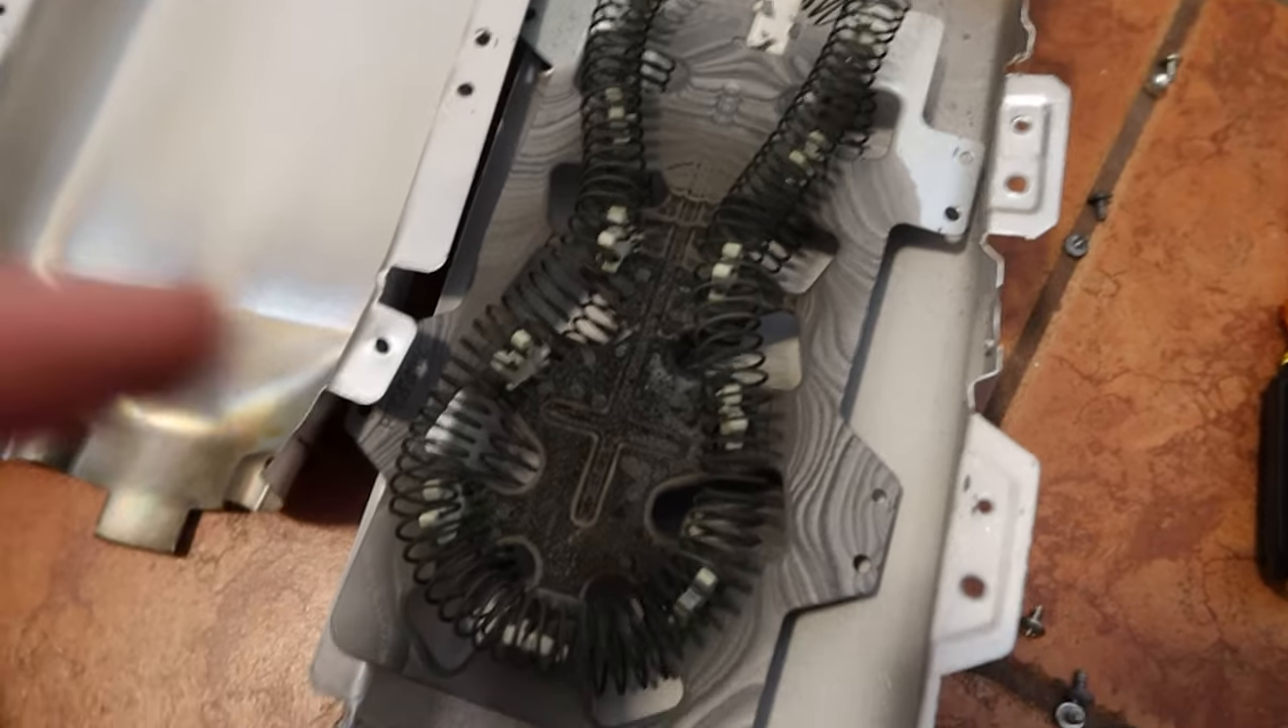All right so we've got the top cover off.